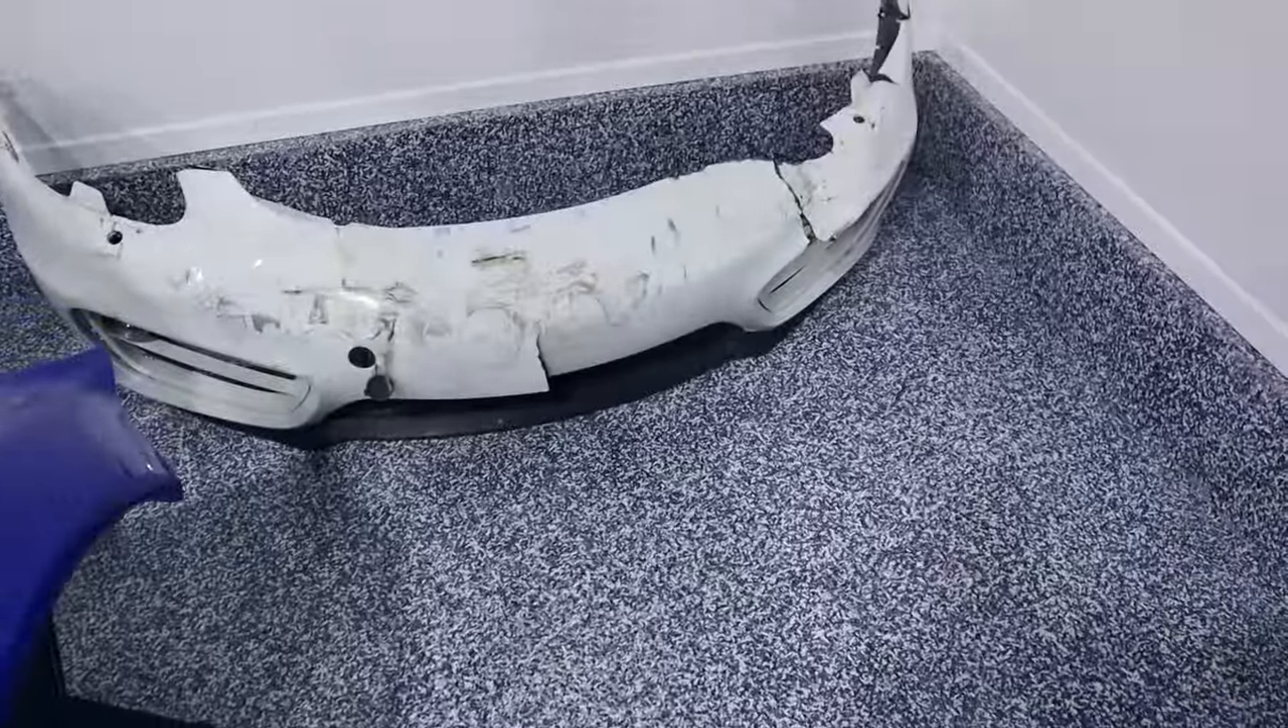All right, we have the front bumper off.